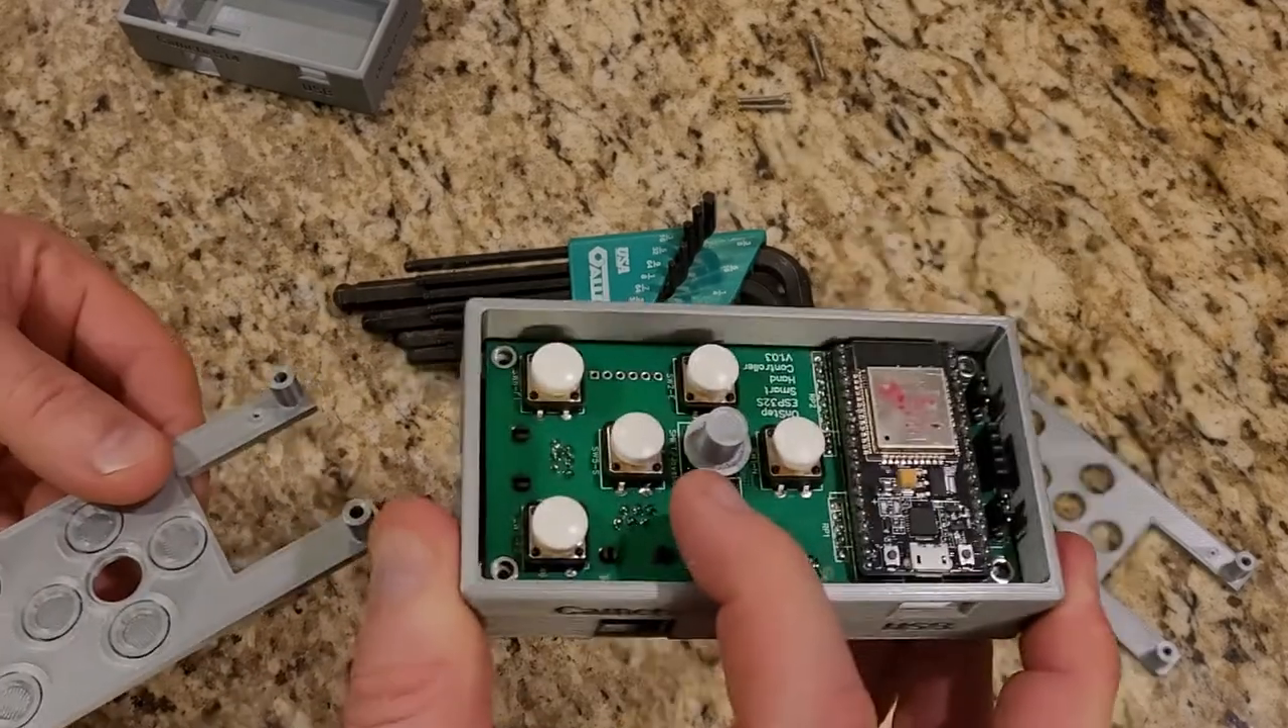I have my four directional buttons and my two speed buttons down here and I already have installed the gray five way buttons.